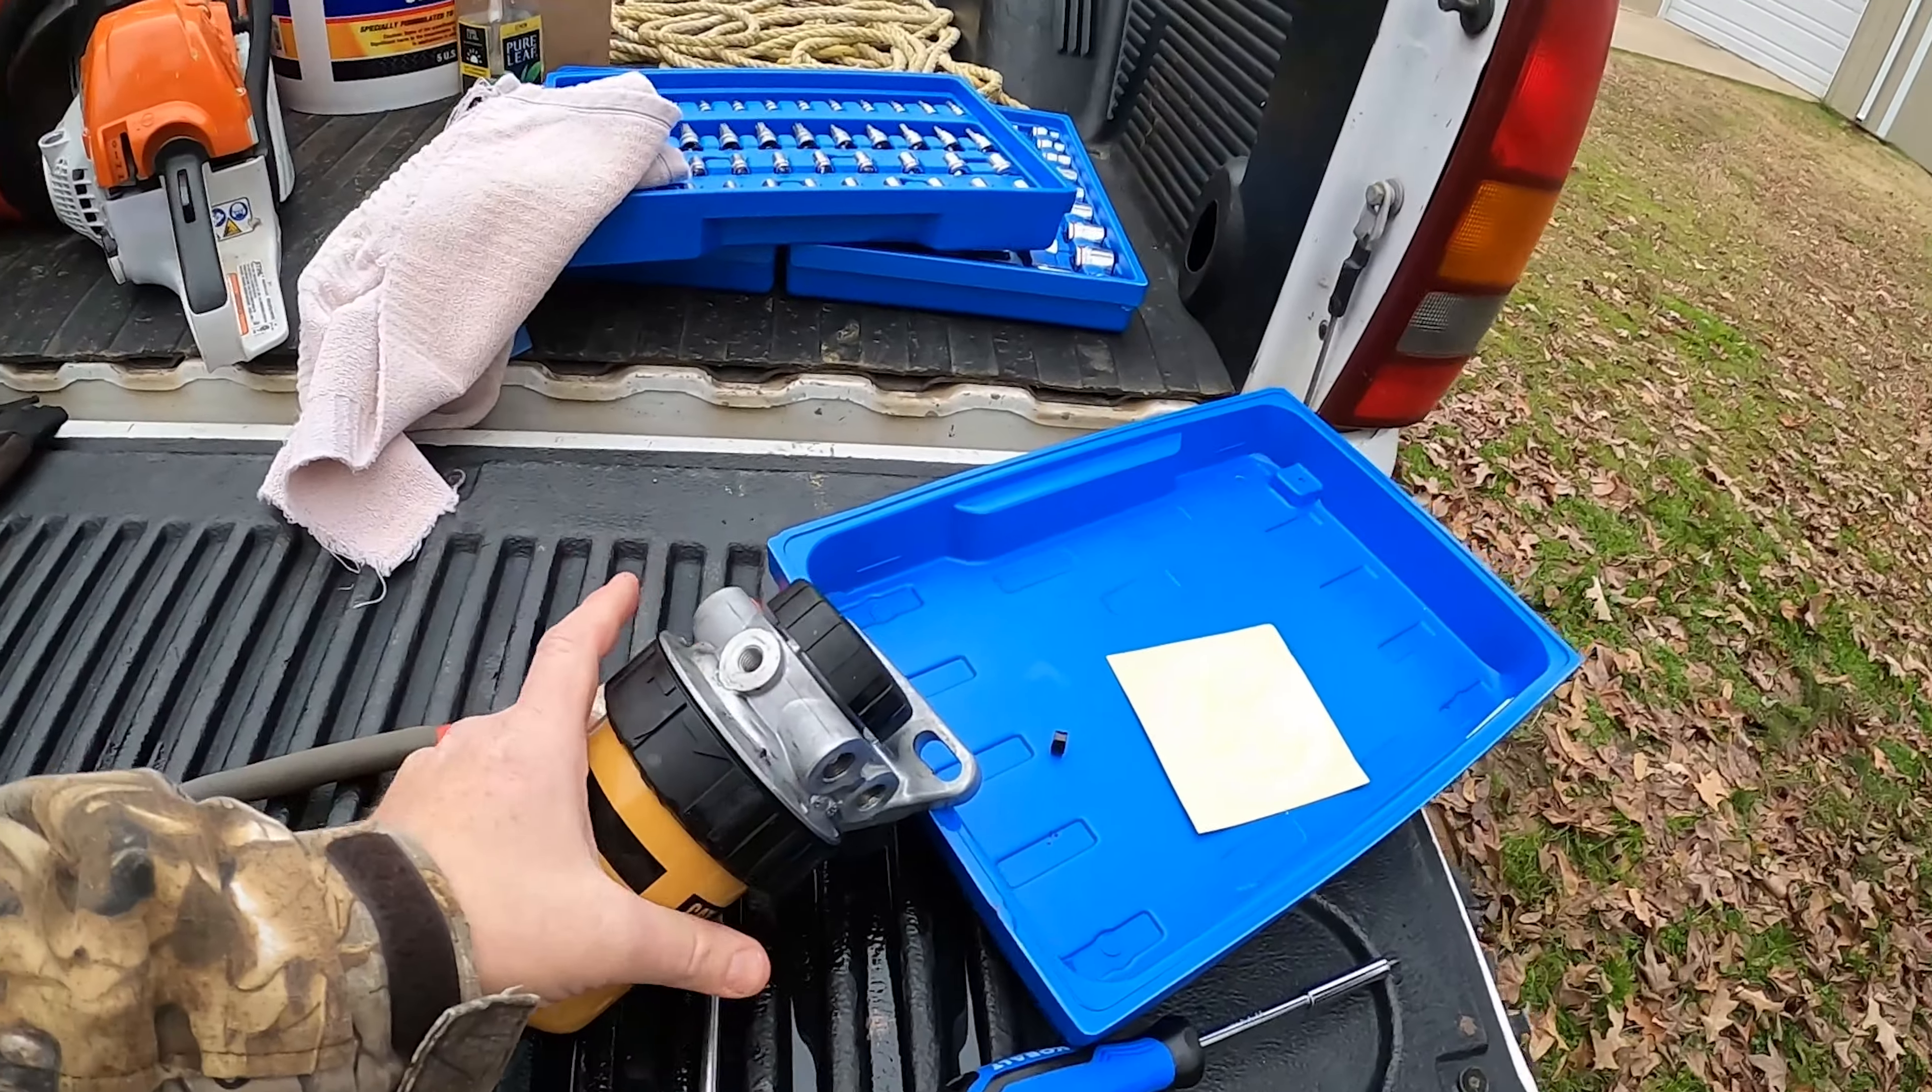Okay i got the filter assembly off.